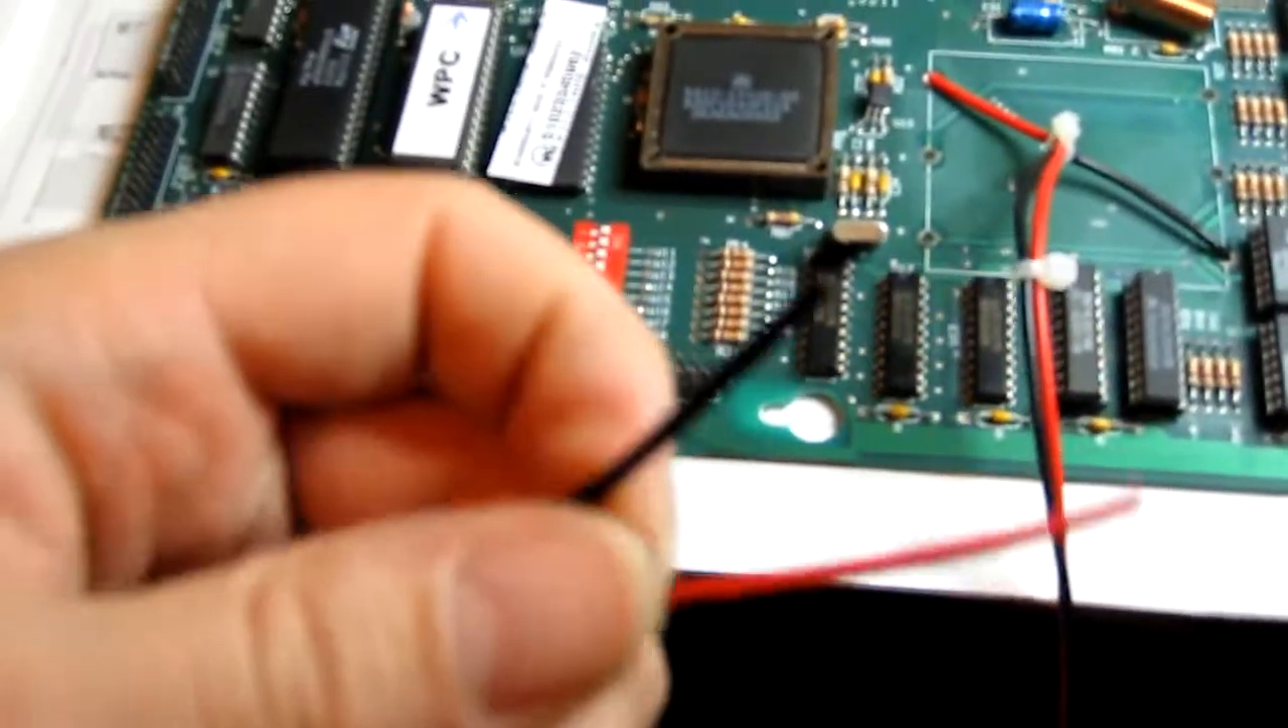Okay and the last job I've done with this board now after I've tested it is I've fitted some two foot of wire so that the customer can install a remote battery holder if they so wish.